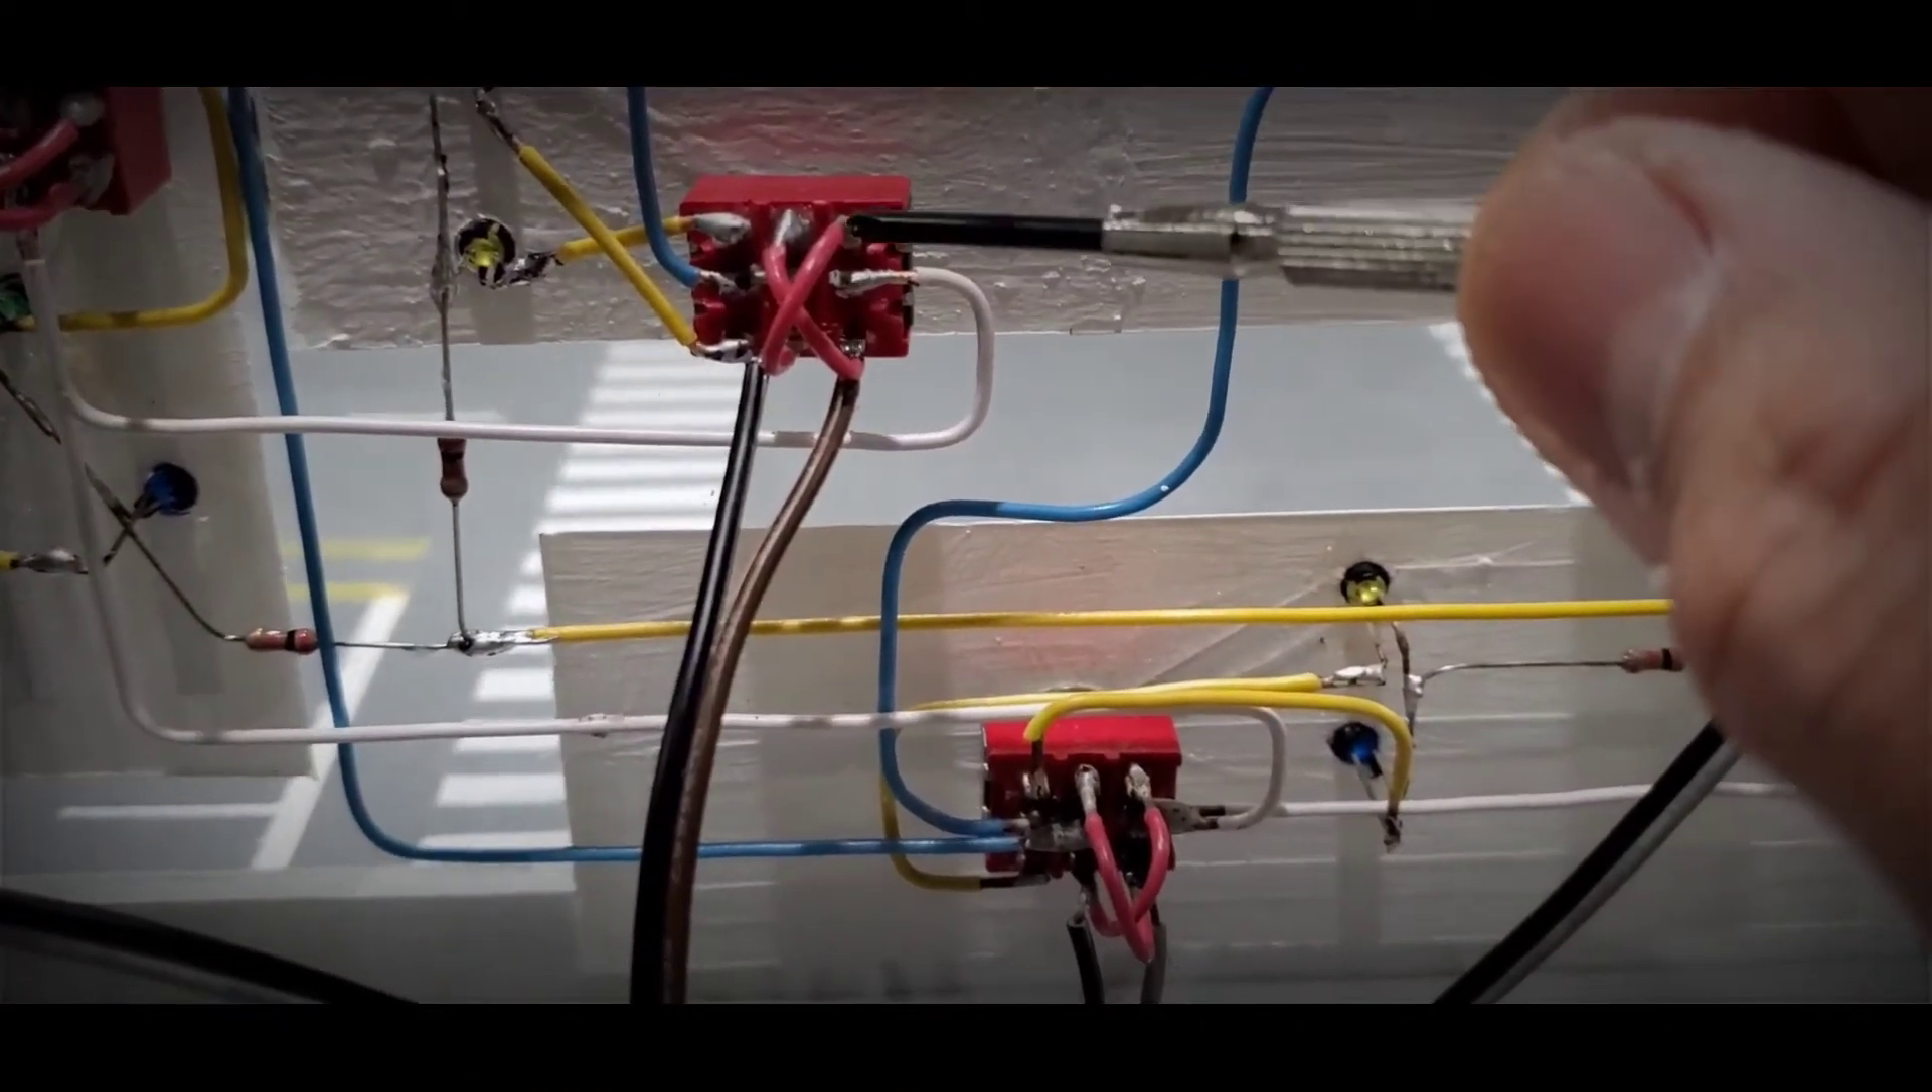Here you can see the red crisscrossed wires already soldered to the switch and this will reverse the voltage polarity that is sent to the turnout whenever the switch is flipped which will also change the direction of the turnout.